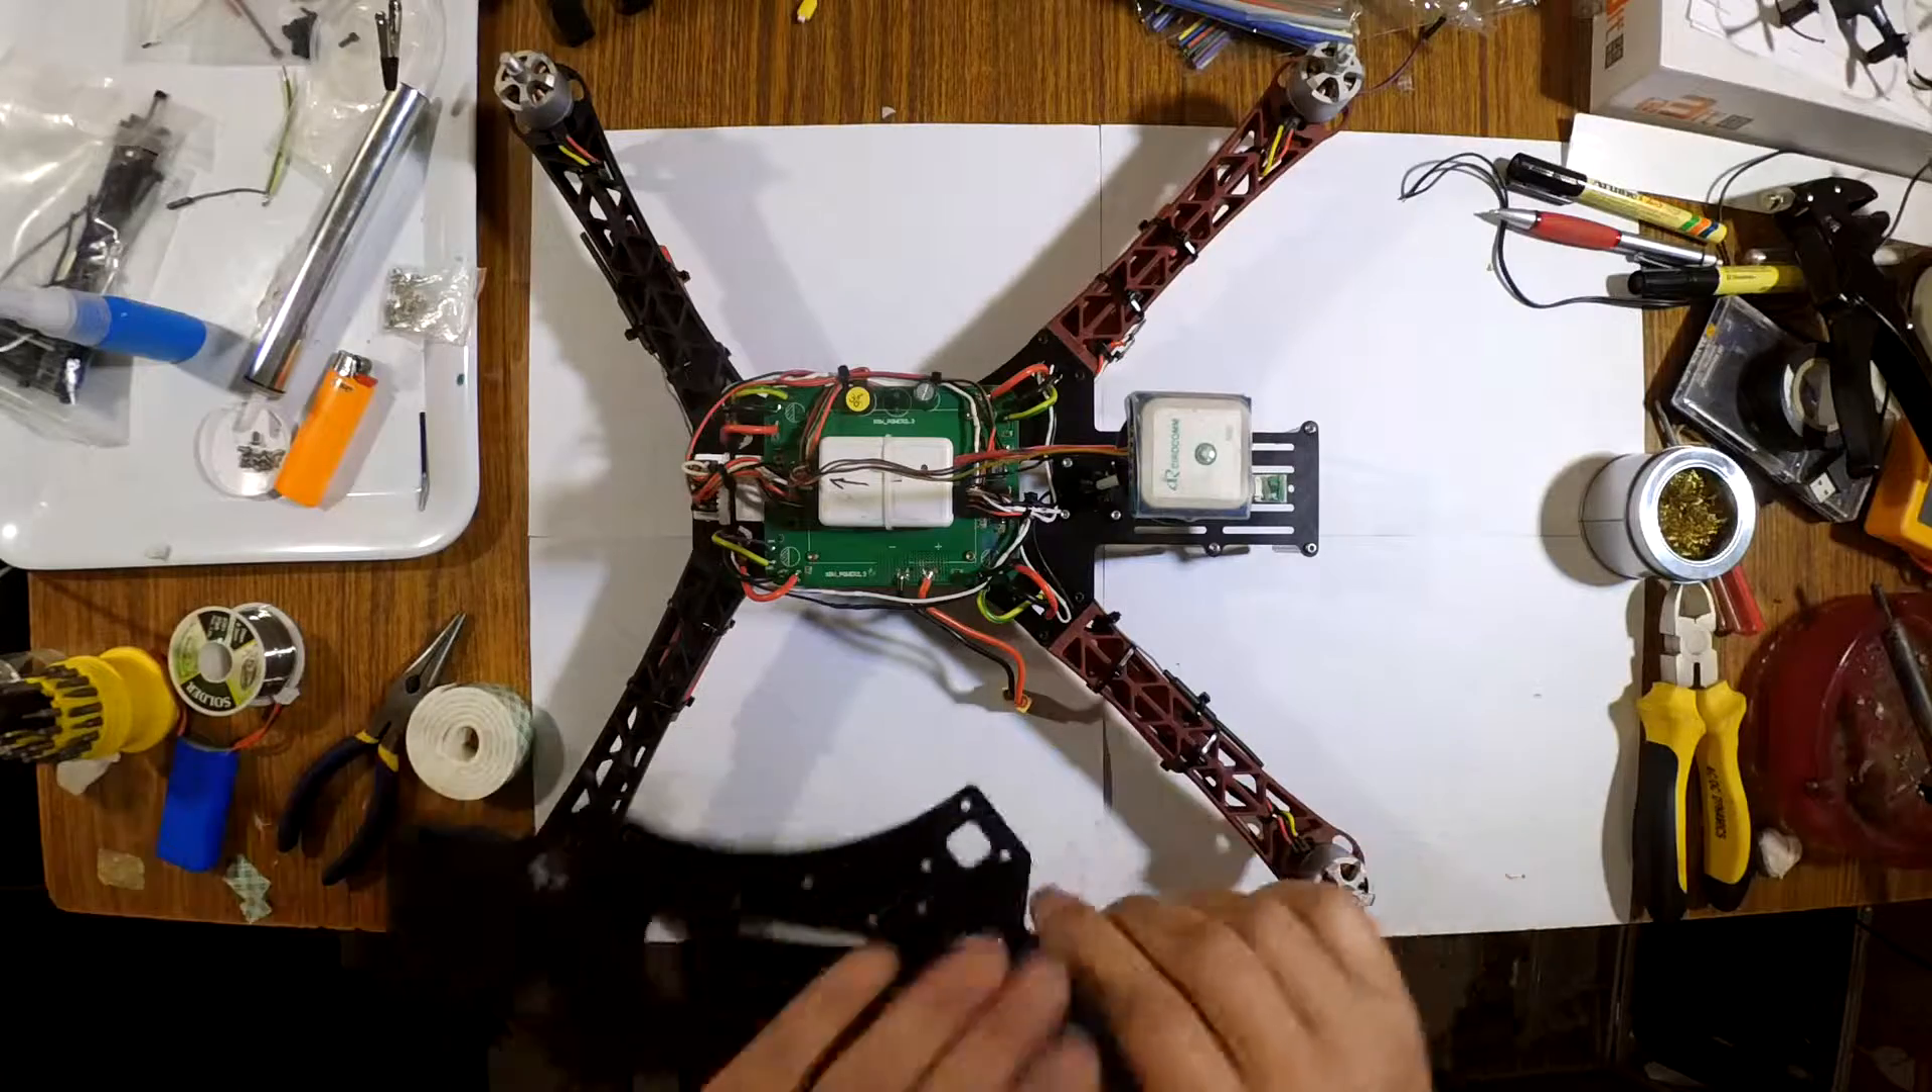The last thing remaining is now to just again fit the bottom plate.